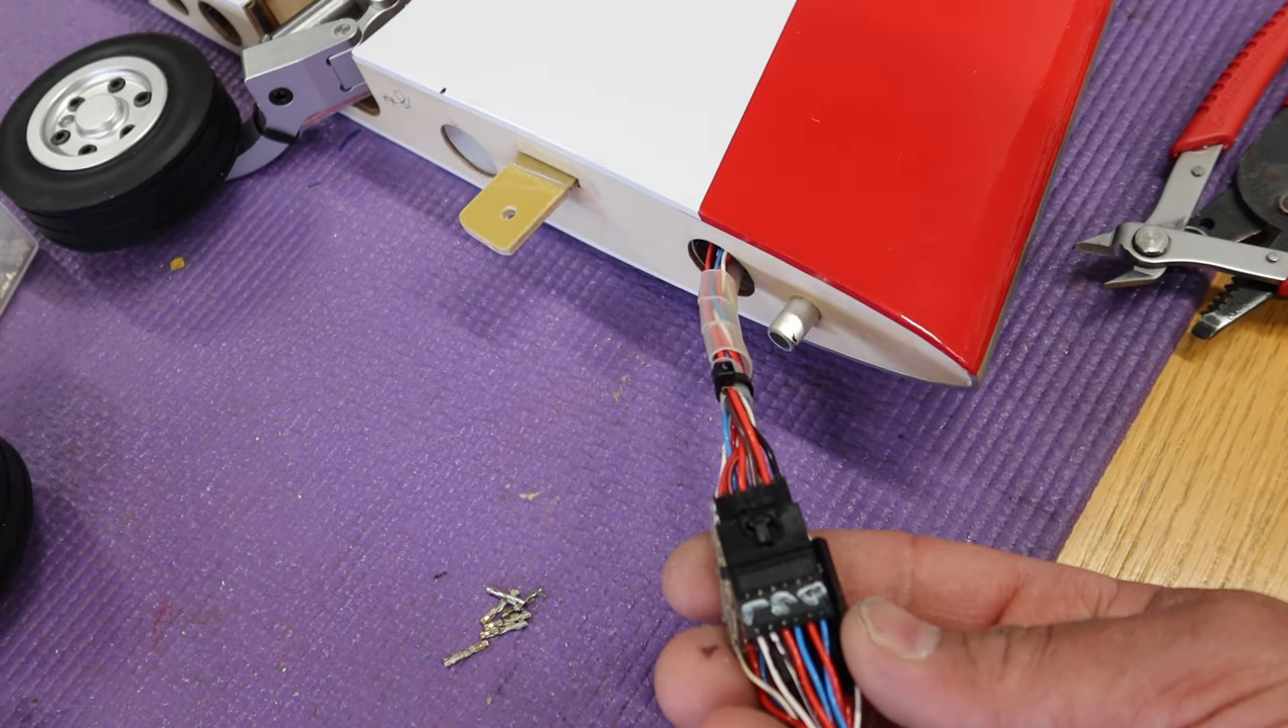This is our fuselage side wiring harness which is all done now.